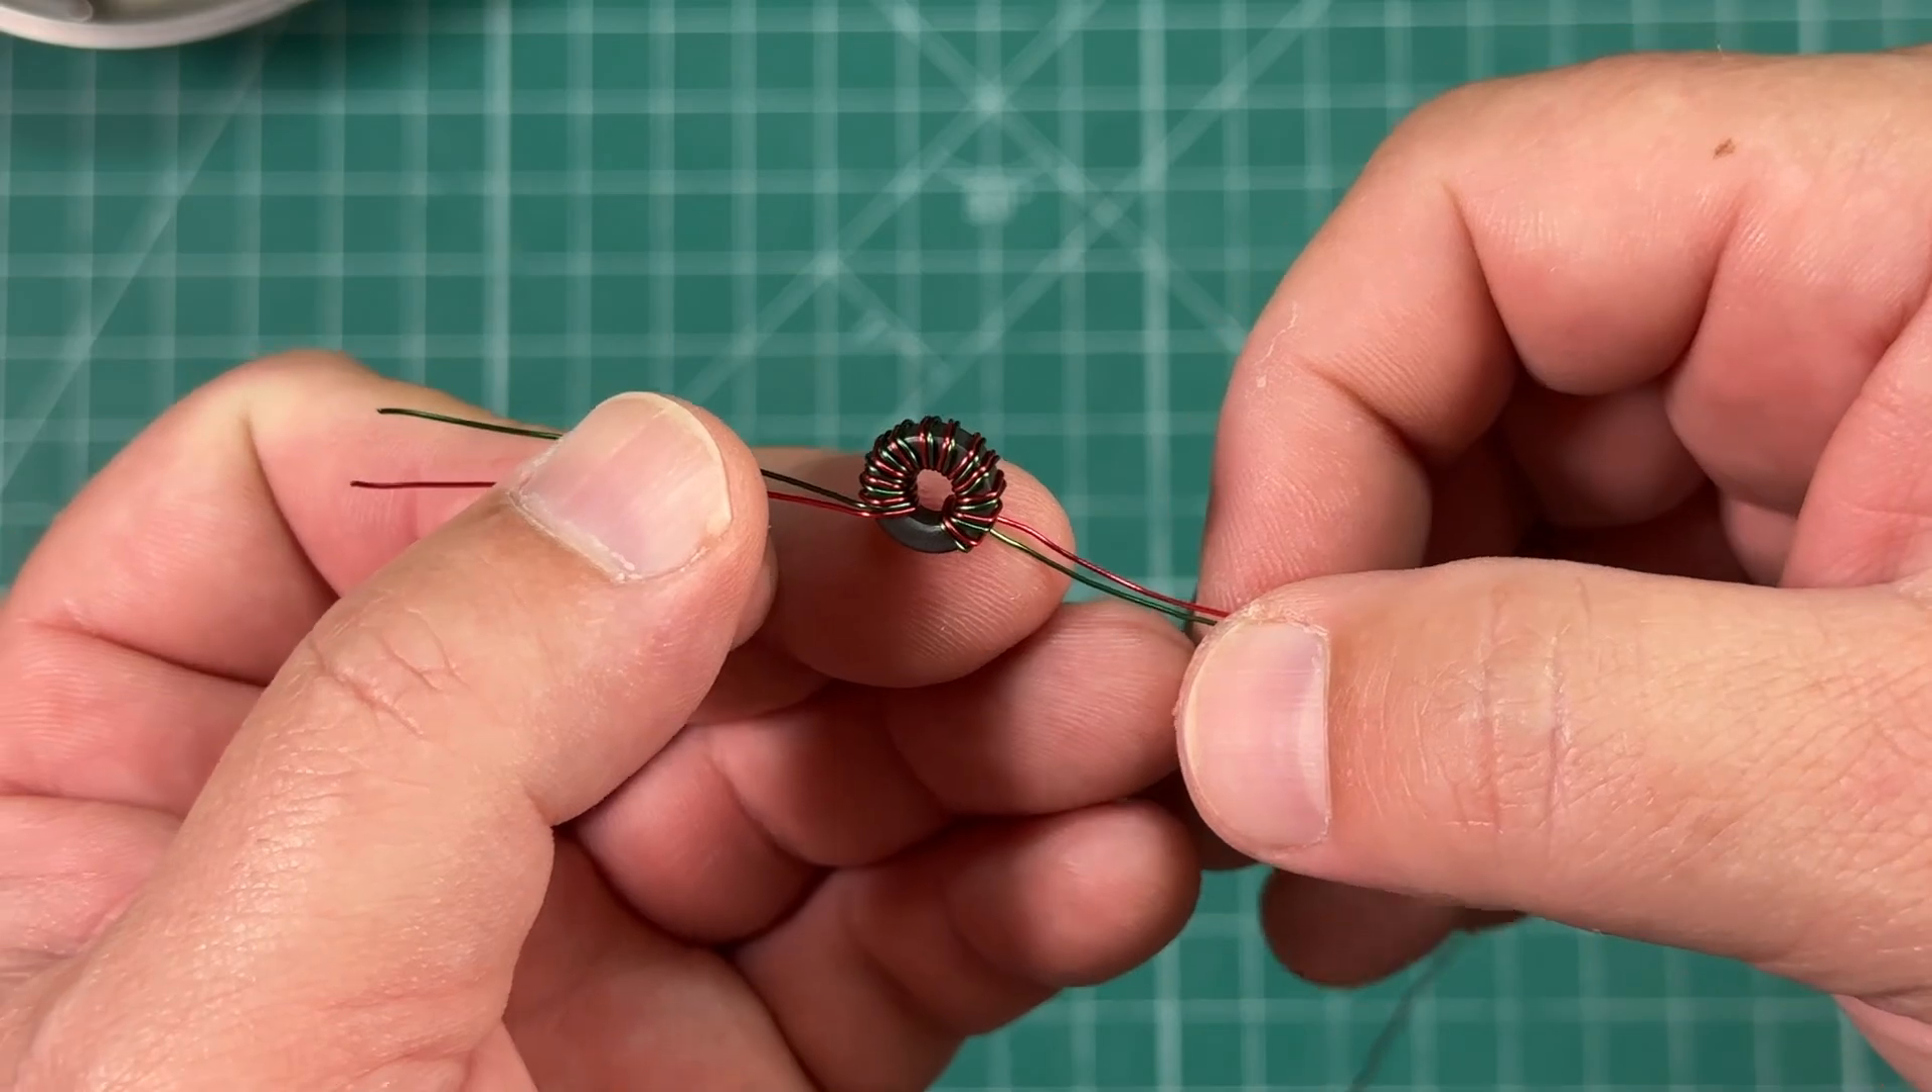And that is our happily wrapped toroid.